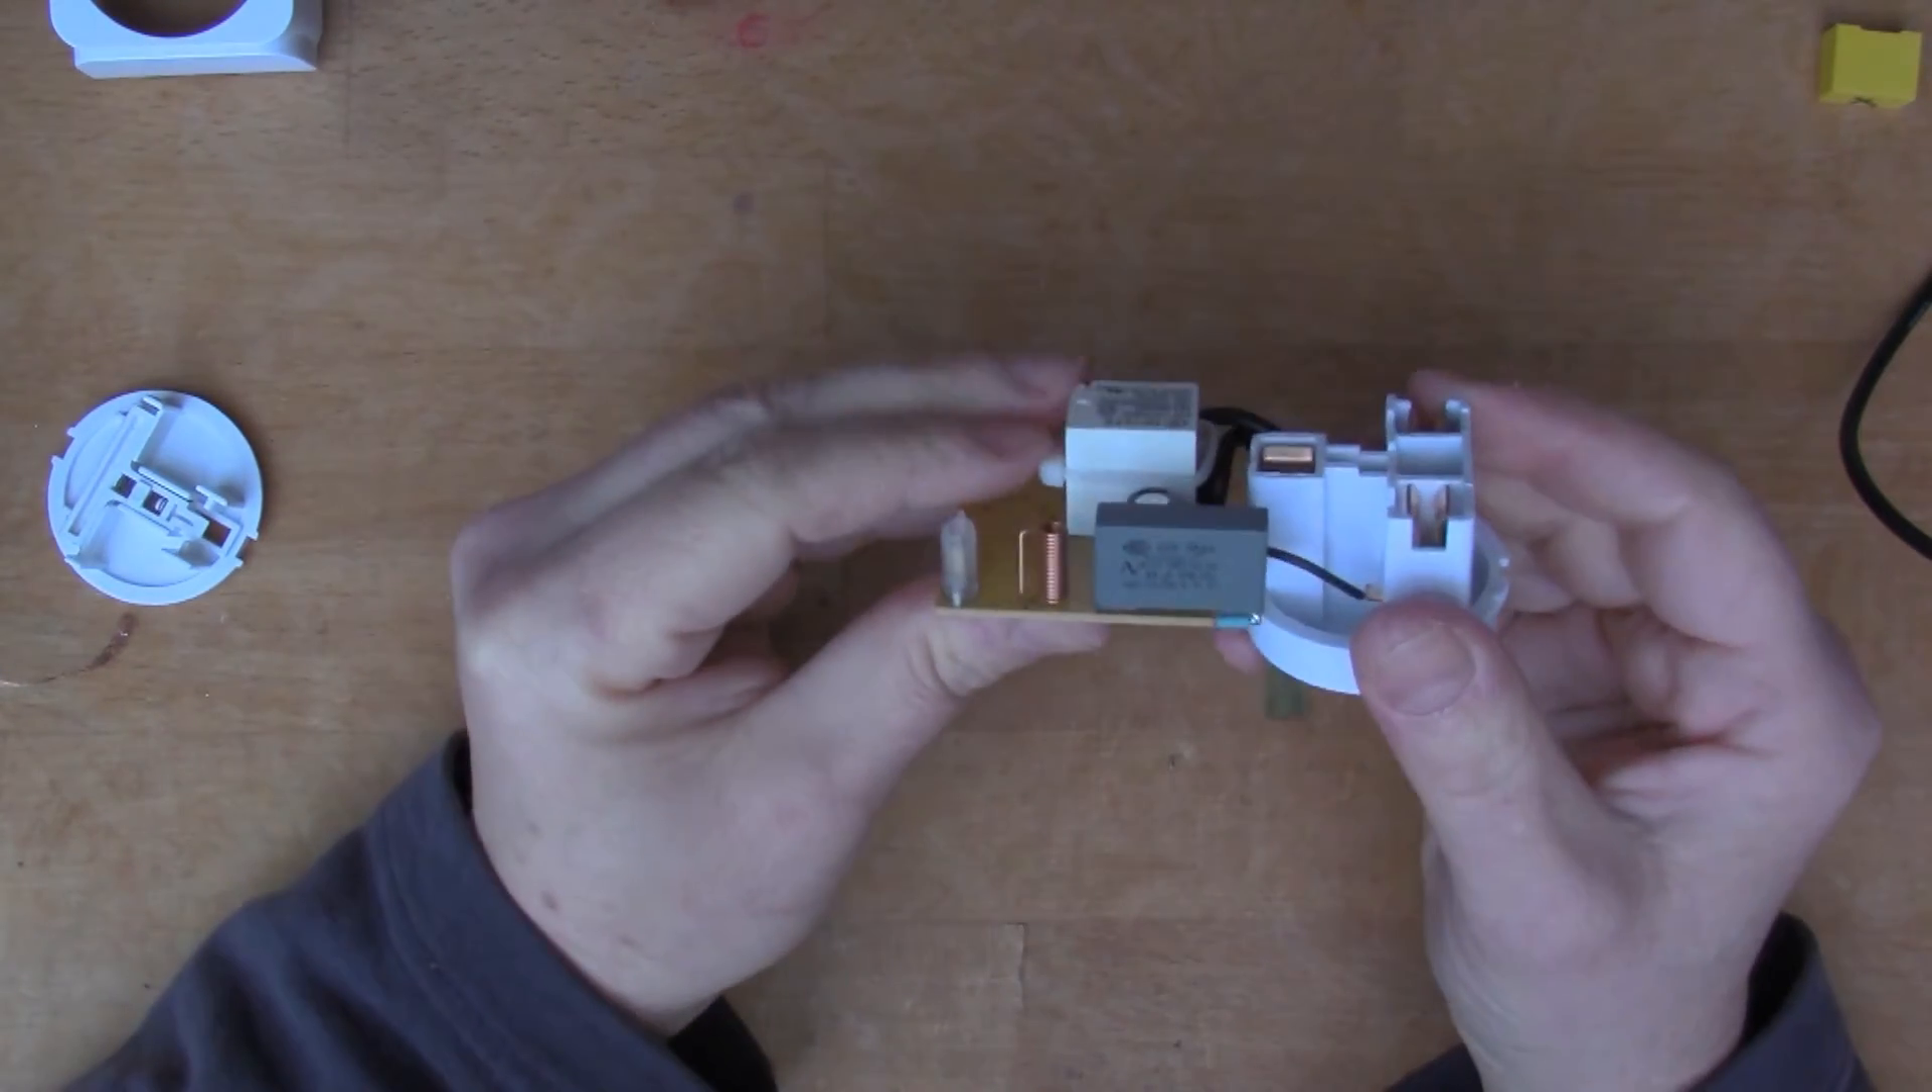The new capacitor is in place on the board and all that's needed now is to make a test.